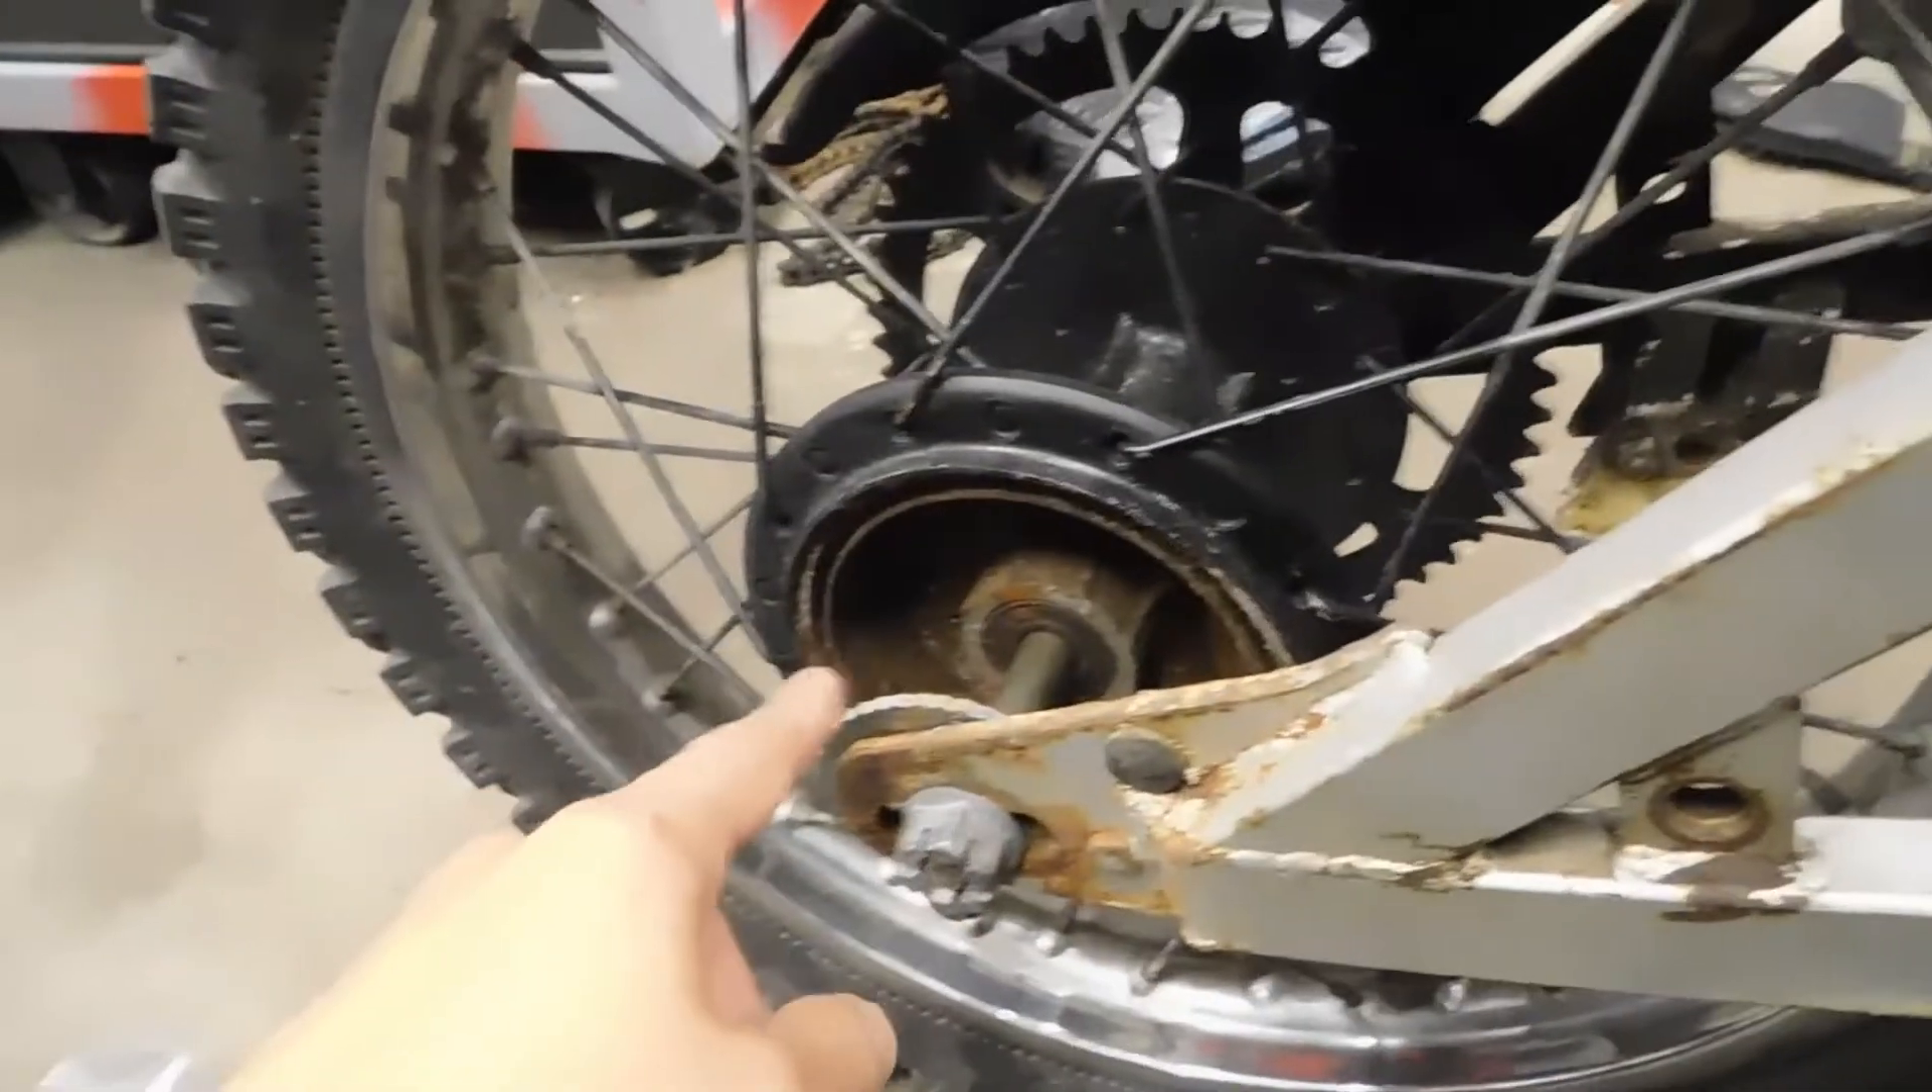I don't even have the brake drums on there.